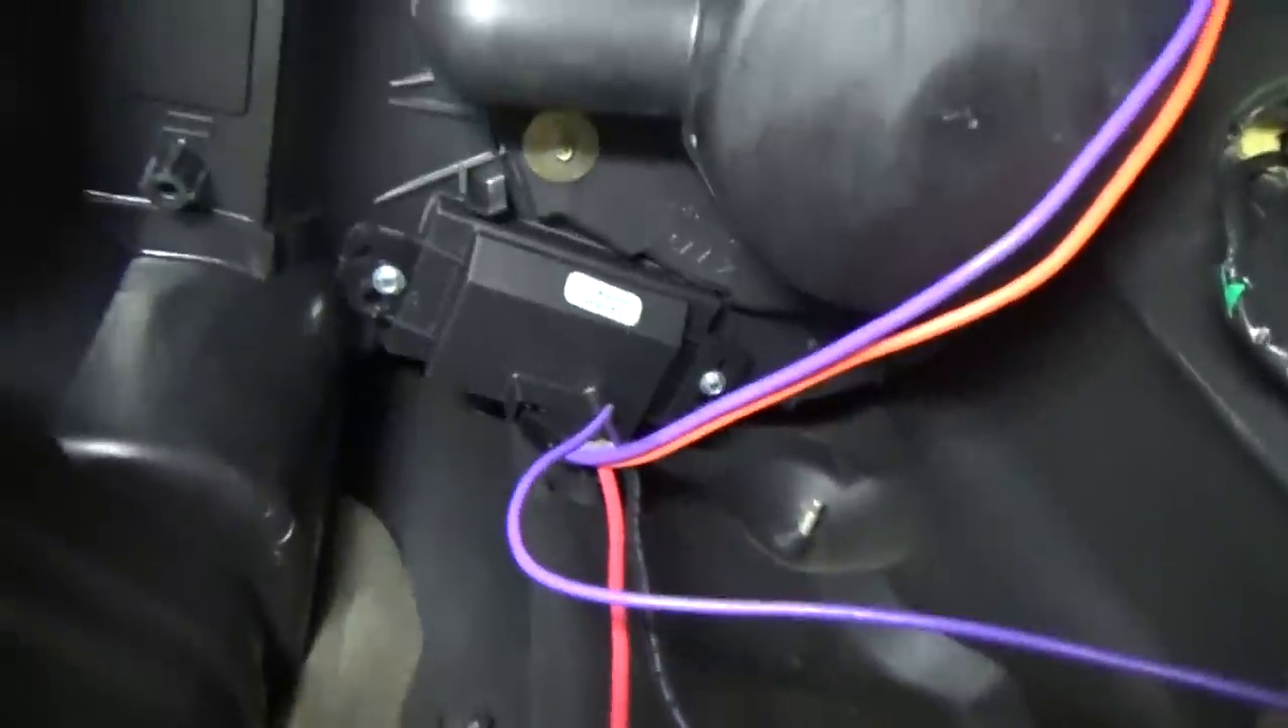Sorry to whine about it, but there's the blower module. You know, that's all in.